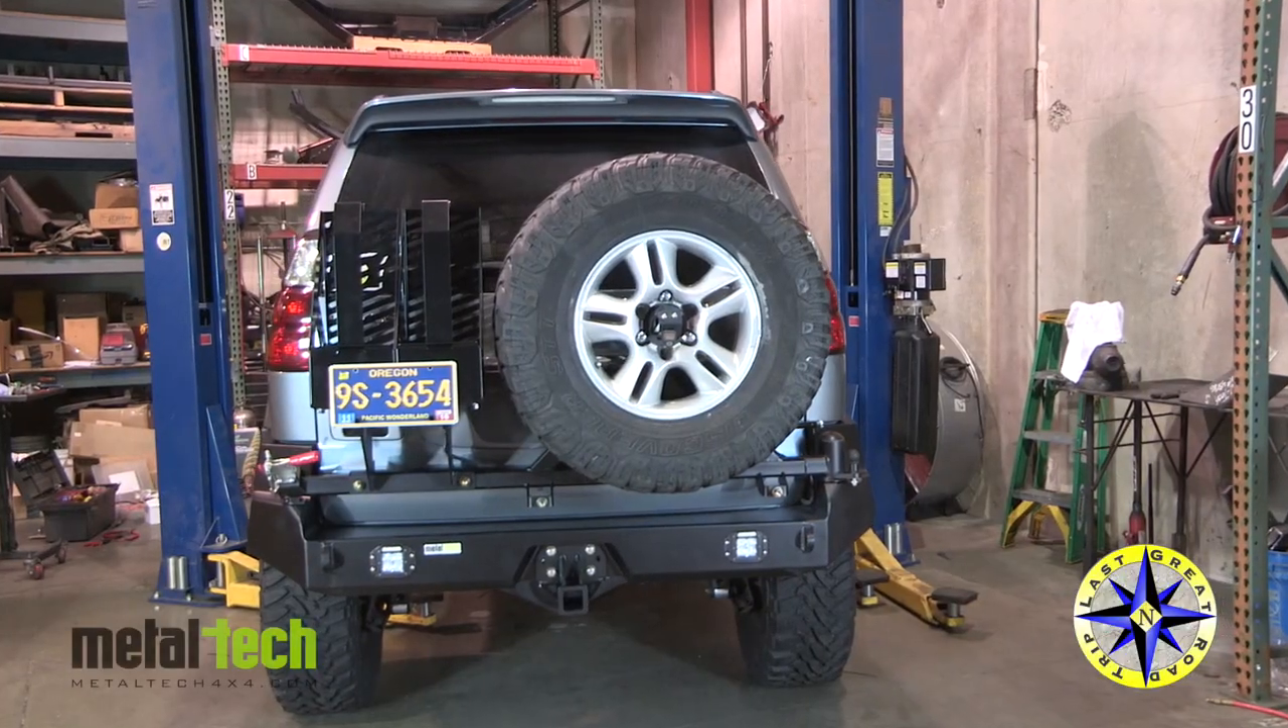With your metal tech rear swing out bumper in place, your GX 470 is all set for your next Overland Adventure.